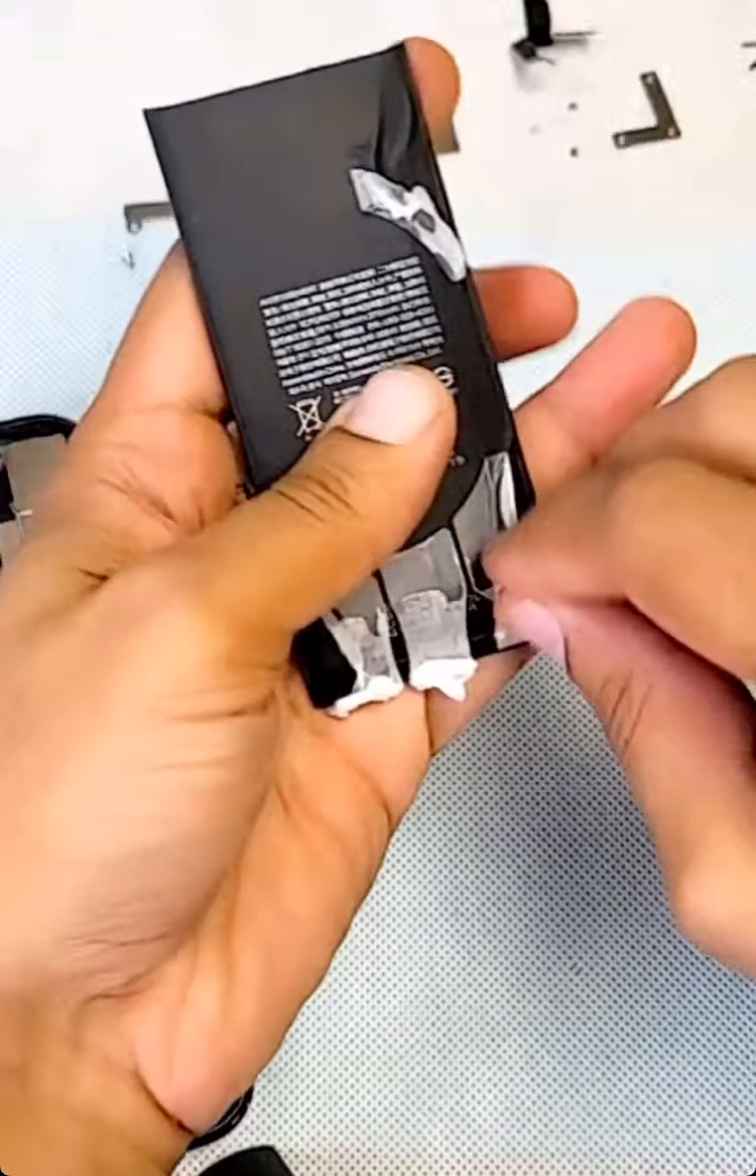Okay so we got the battery out too.